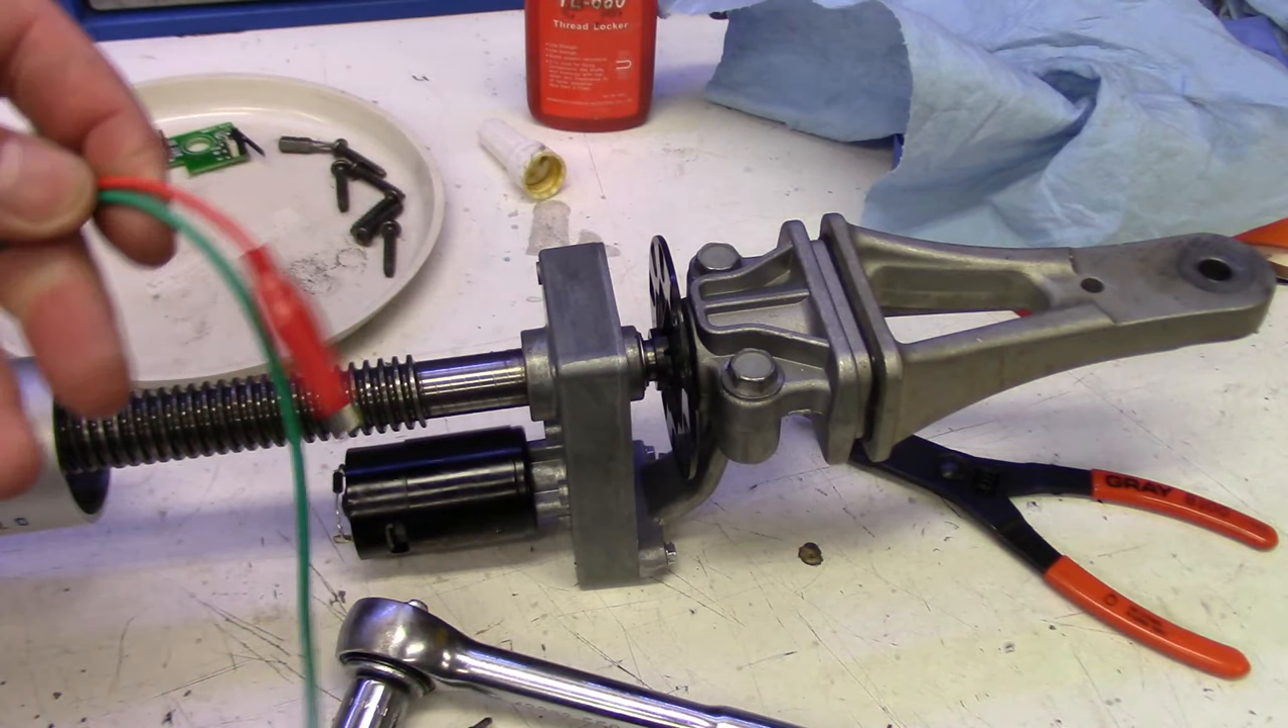Oh, and one thing, I haven't hooked up the wiring to the motor. I'm not too sure which direction the motor turns.